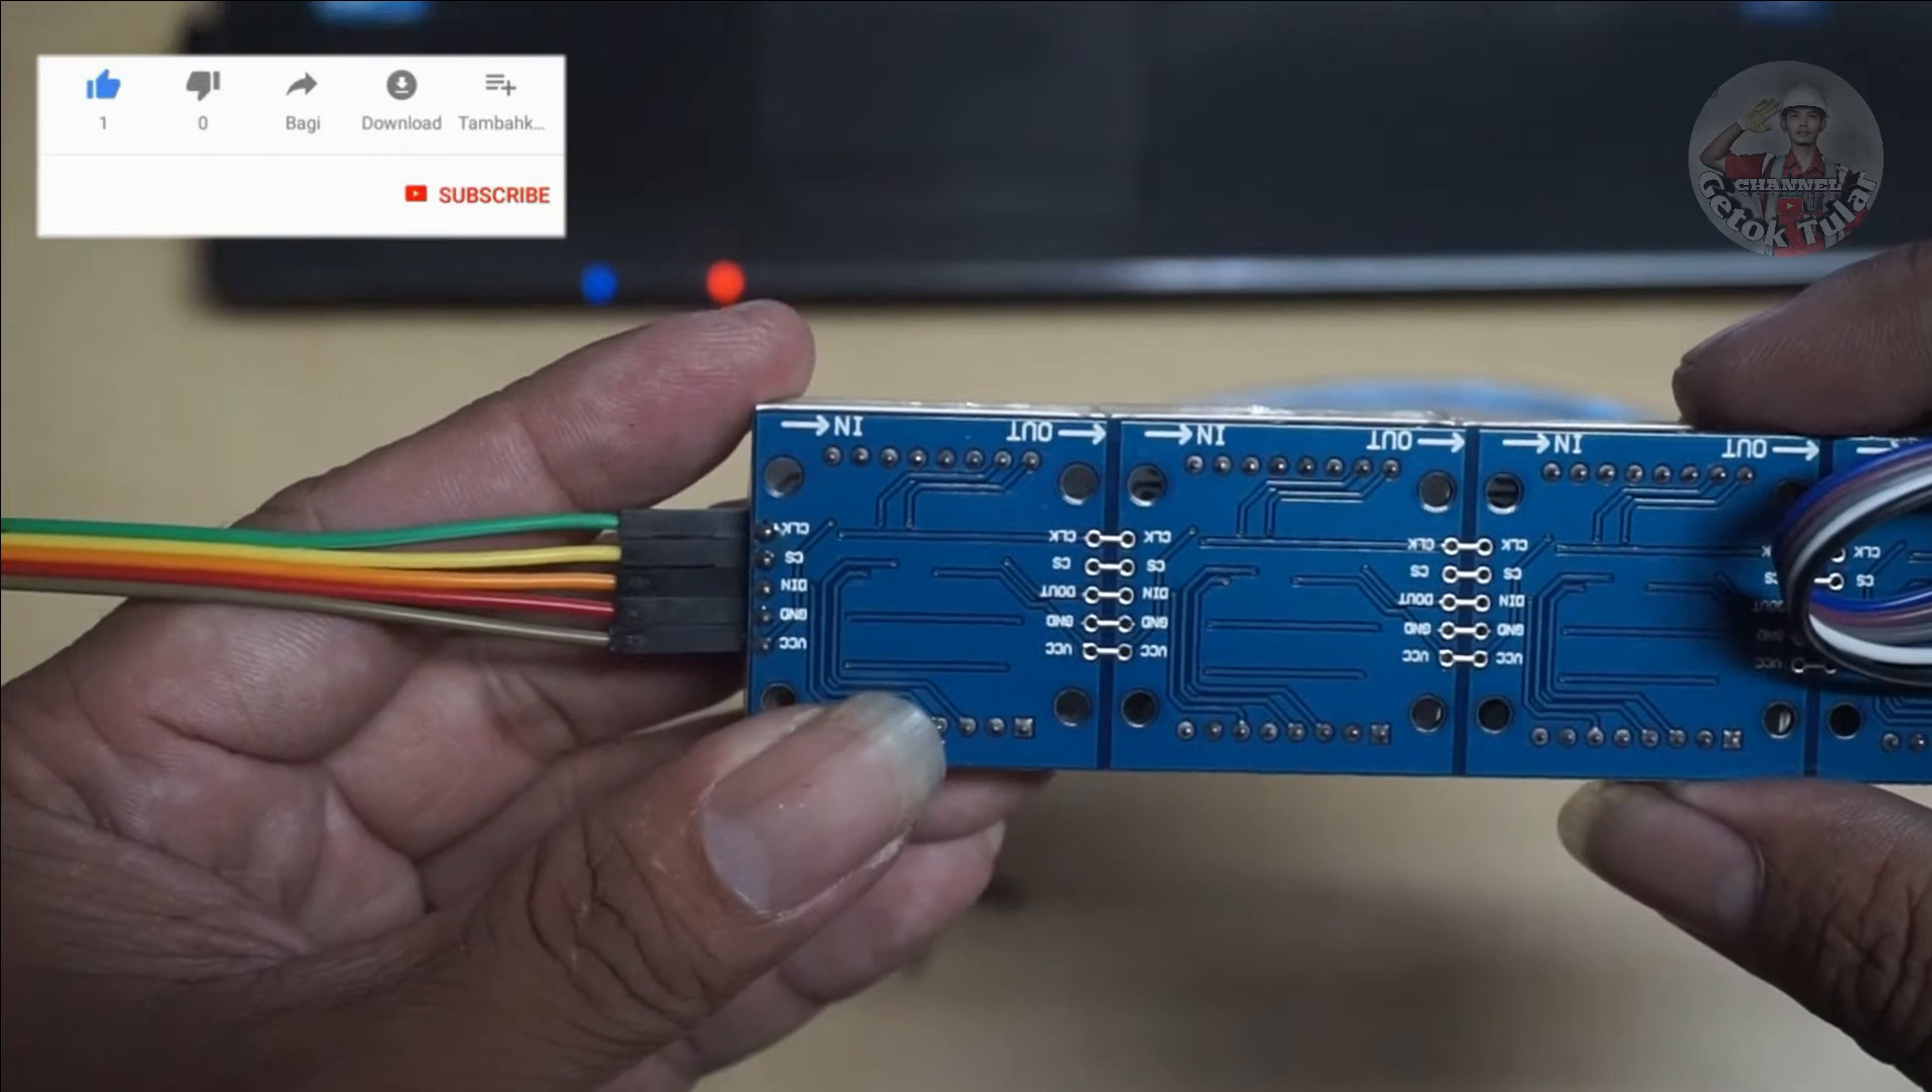Nah seperti ini sudah terpasang ya untuk soketnya.